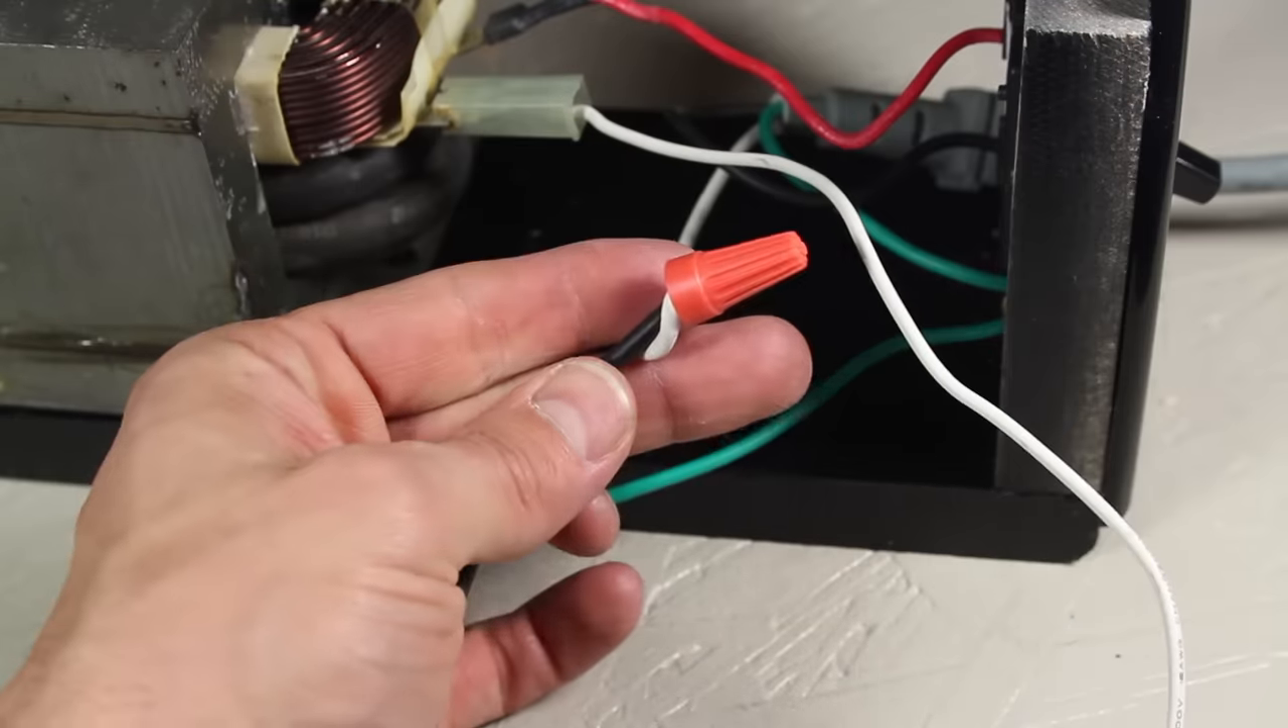Now the black wire is joined with the white wire coming from the power cable, and the electrical system is complete.